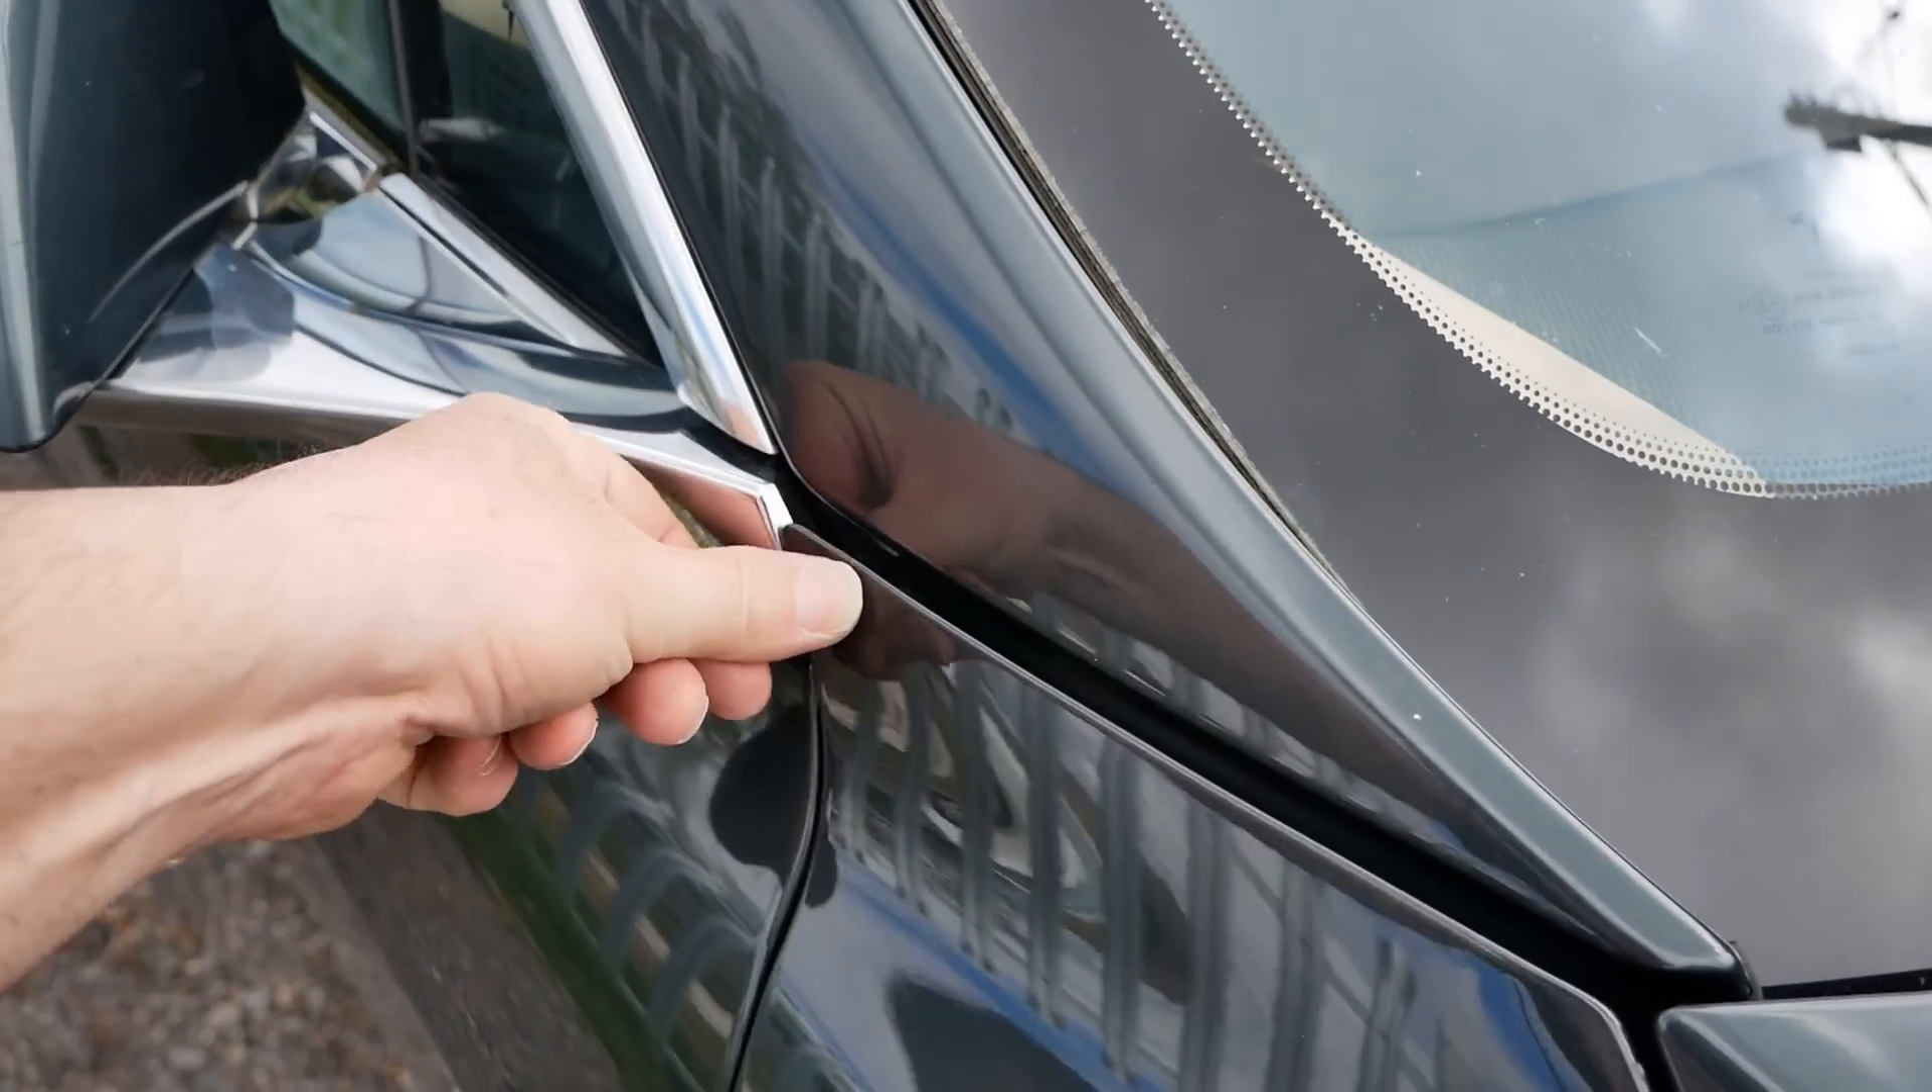This huge gap has appeared here.